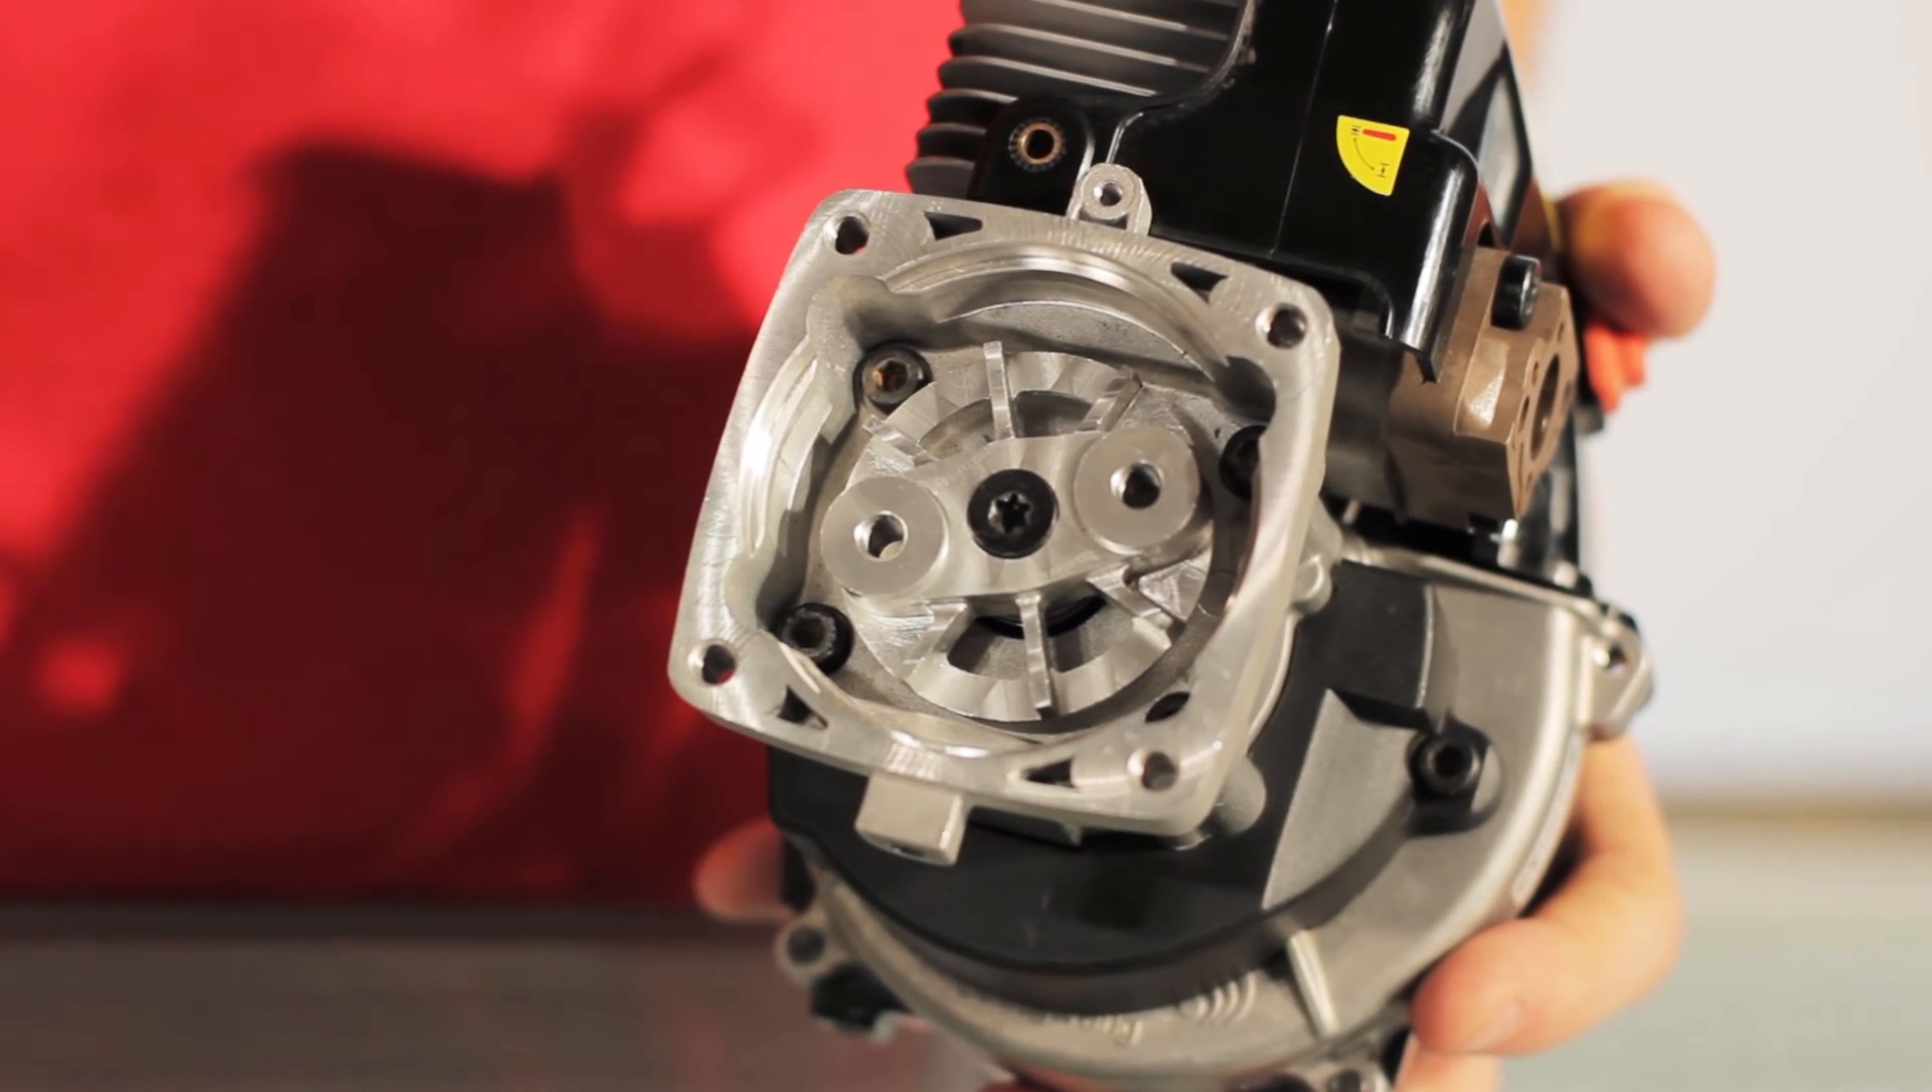This is the cooling clutch plate installed to the engine. You can see it fits right into the clutch housing, and it will fit into a vented or non-vented housing.